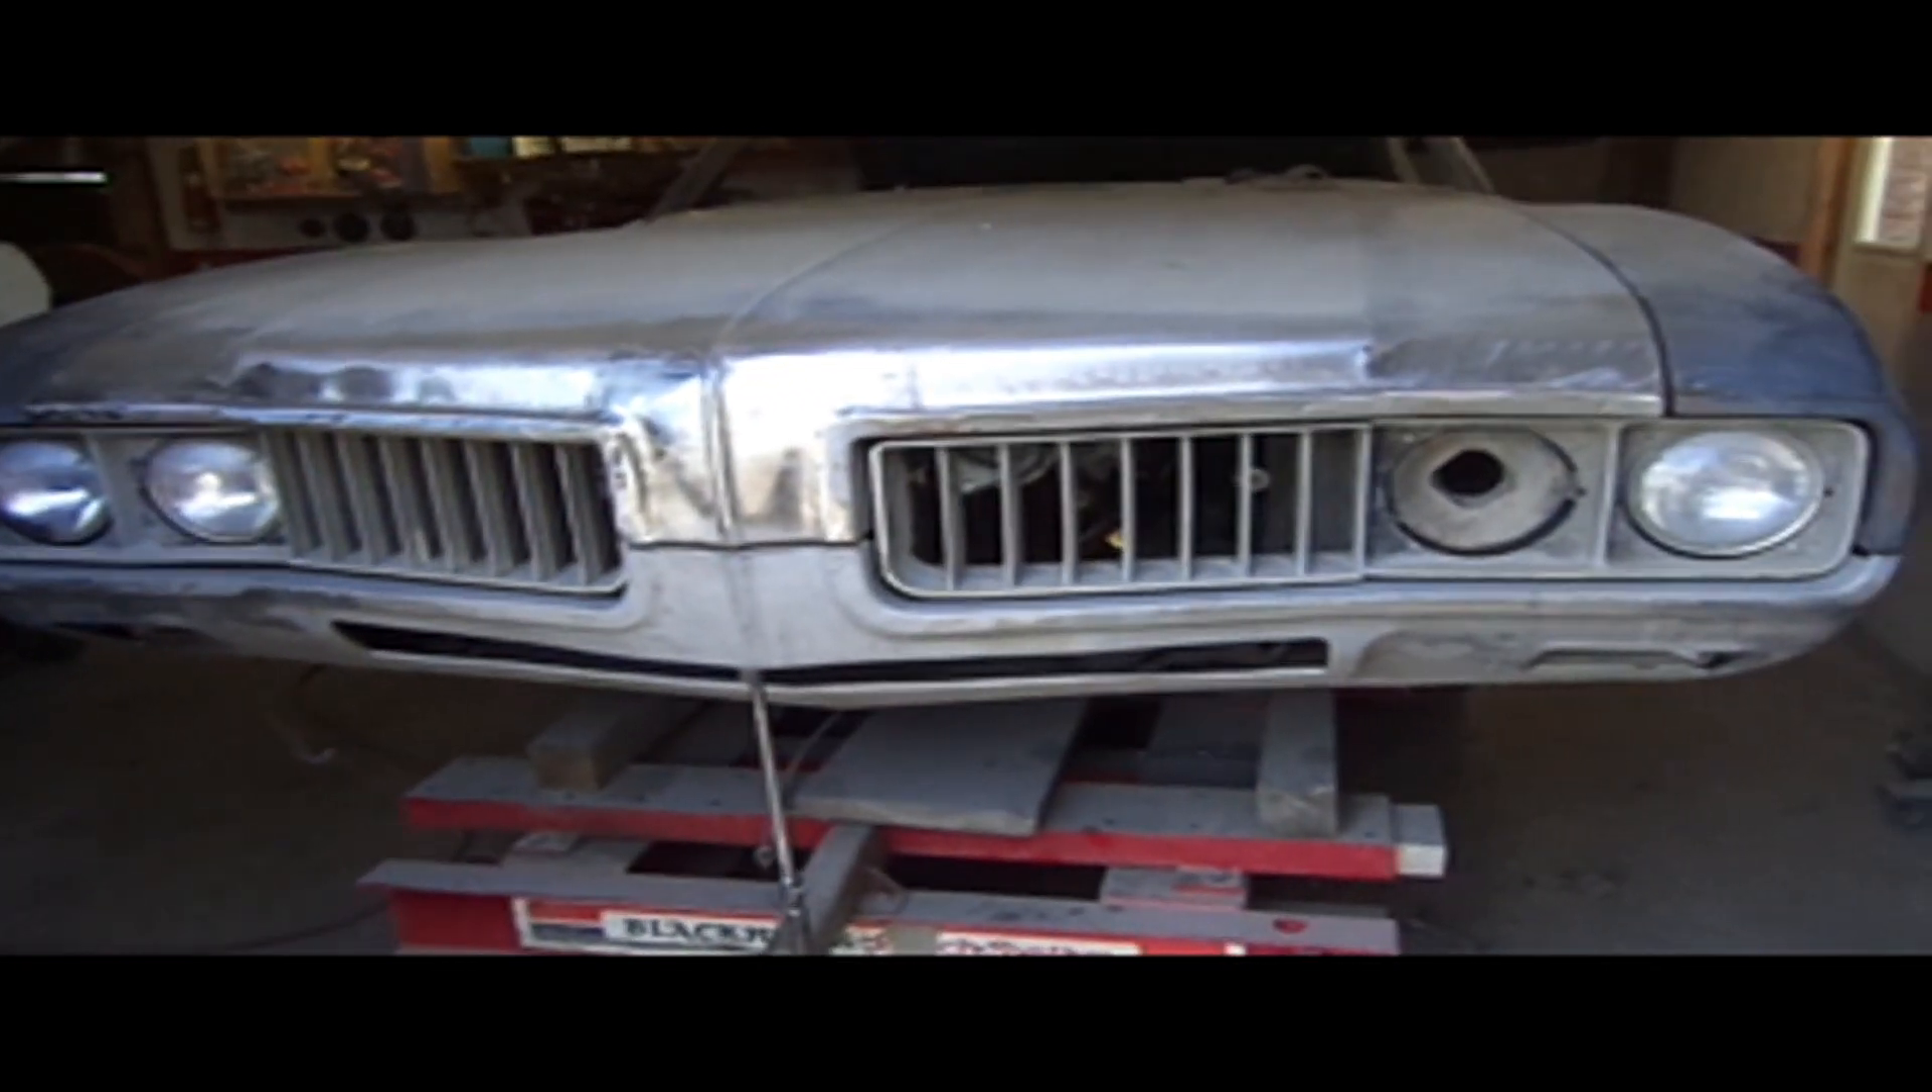So that's what it looks like with the grill in it. And it doesn't look, it doesn't look horrible.